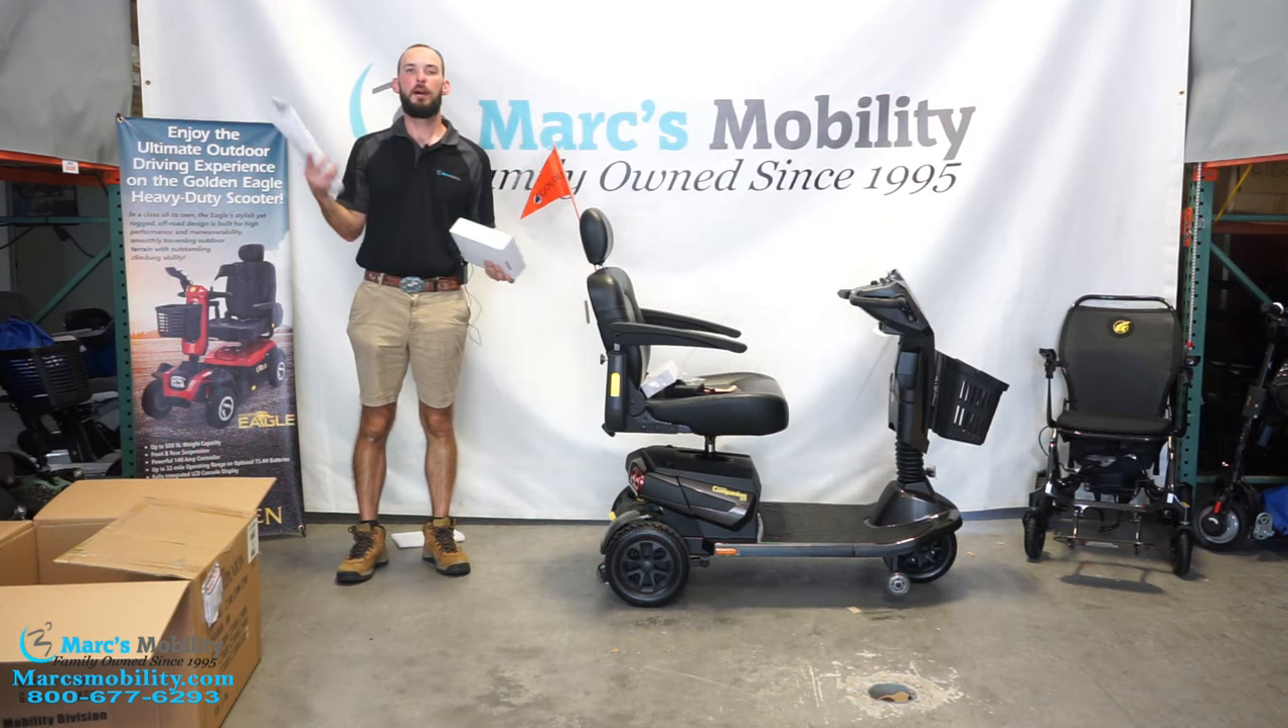And now our basket has been mounted.